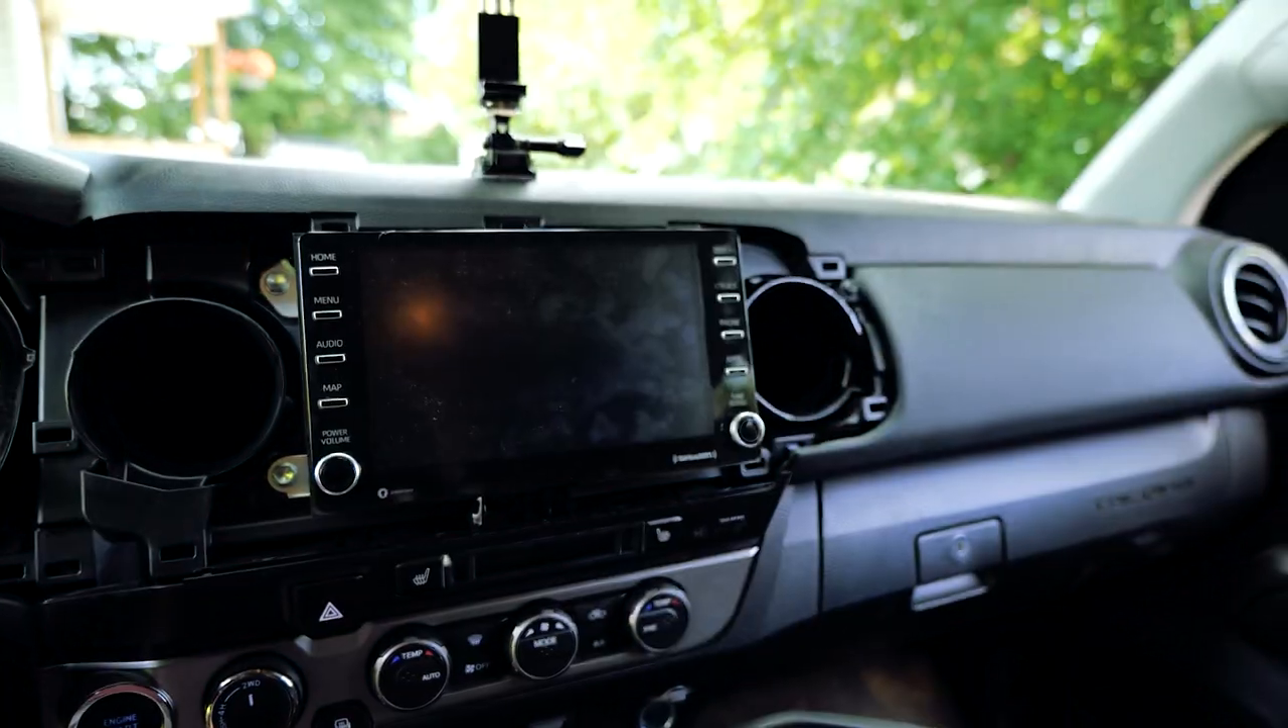Okay, so we're here in the truck now, and as you can see, I just removed the front decorative centerpiece here.